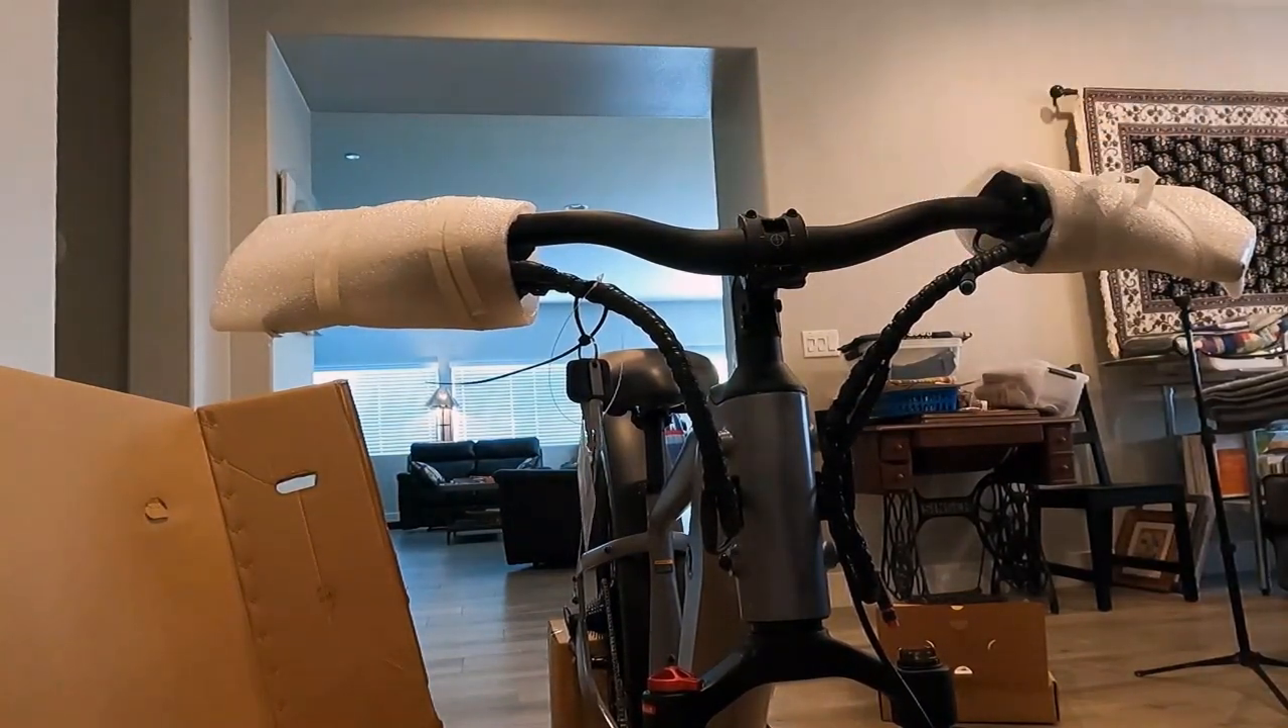And the handlebars are on. Nice and centered.